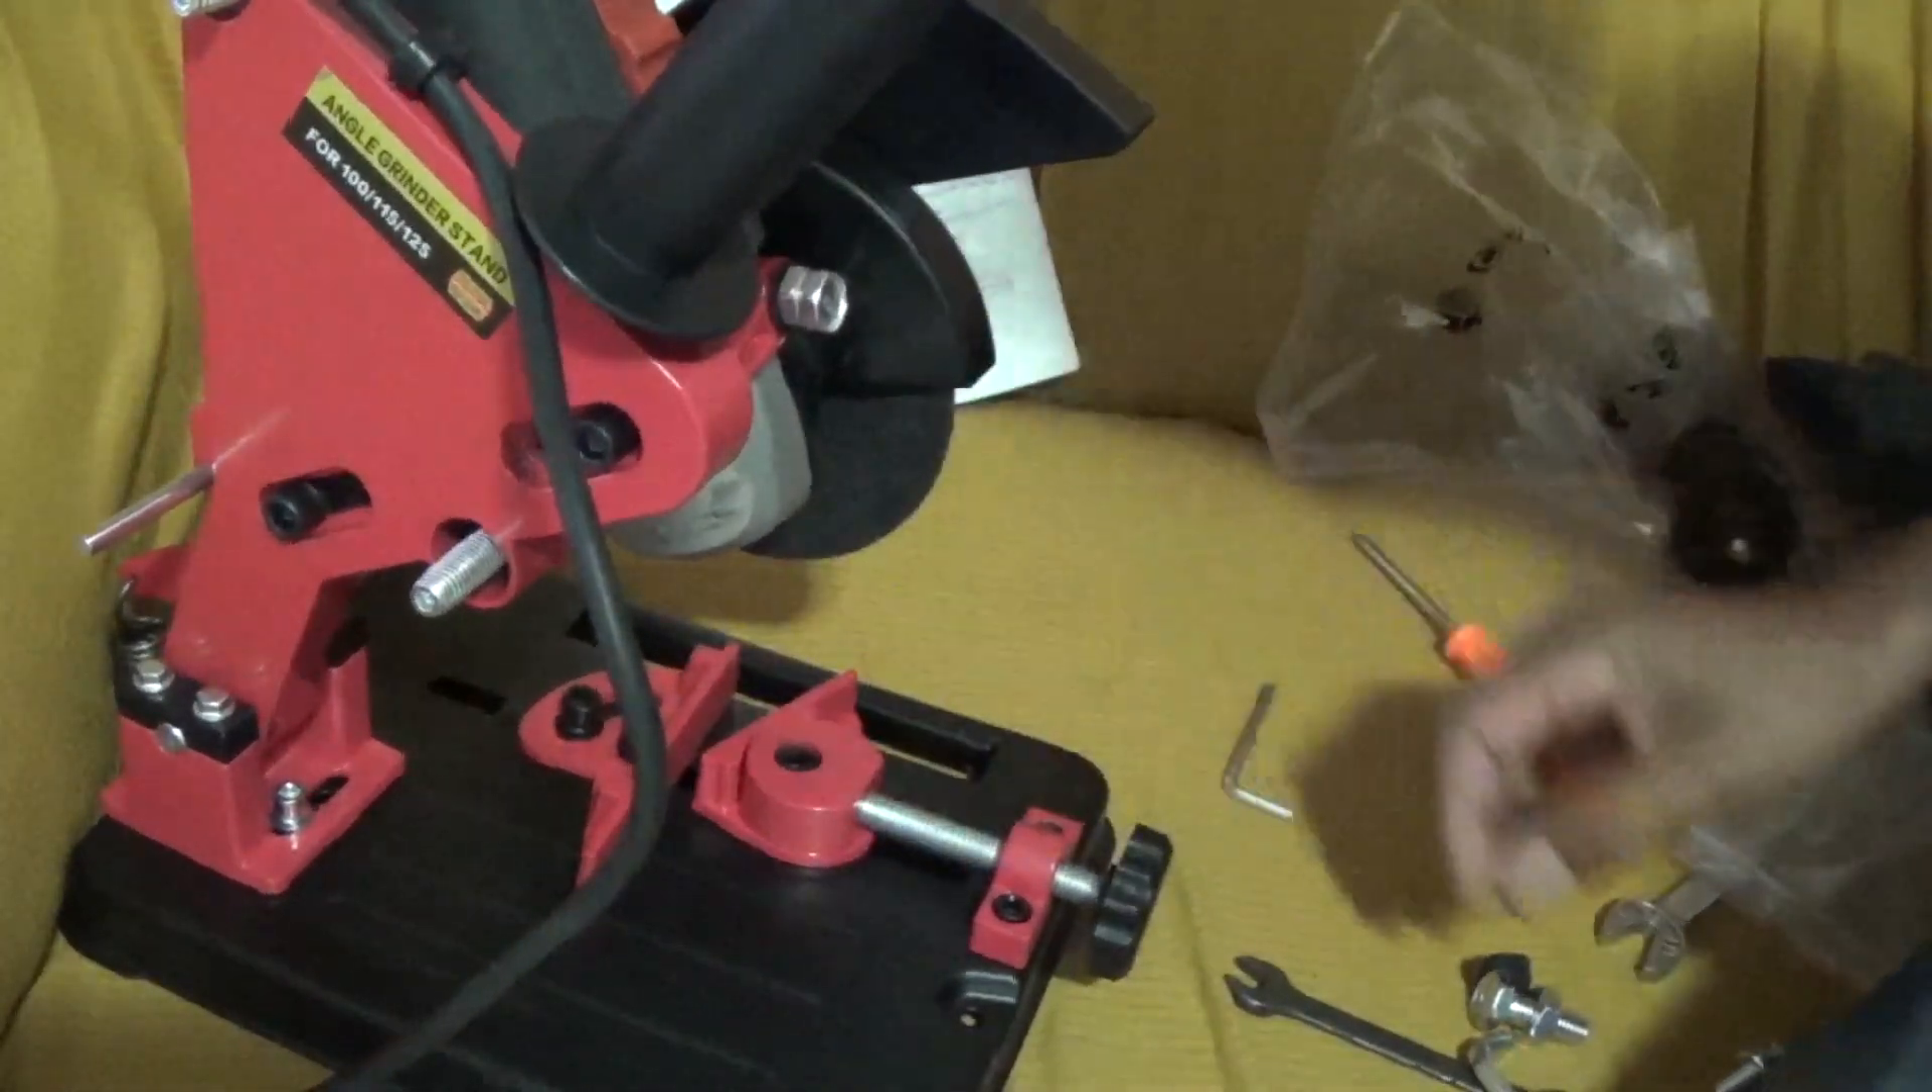A peça está... Está montada. O suporte está montado.